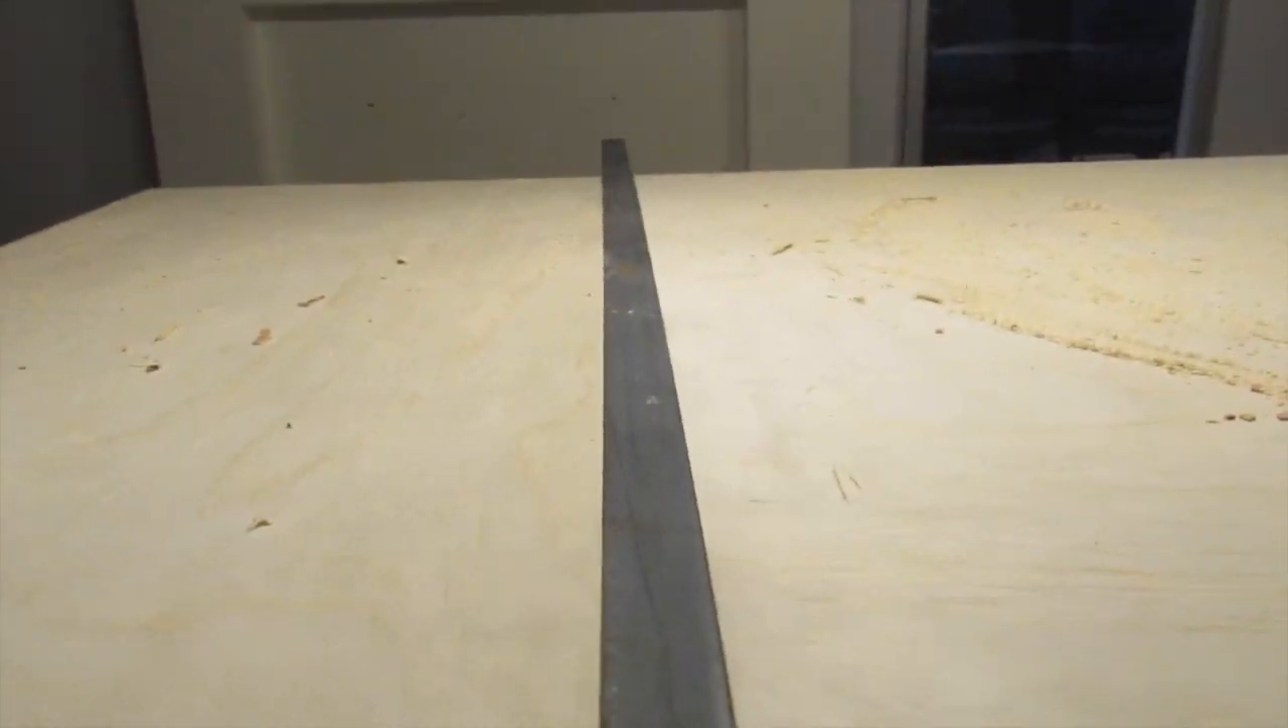All right looks like it all went to plan piece of flat bar sits nicely inside there.